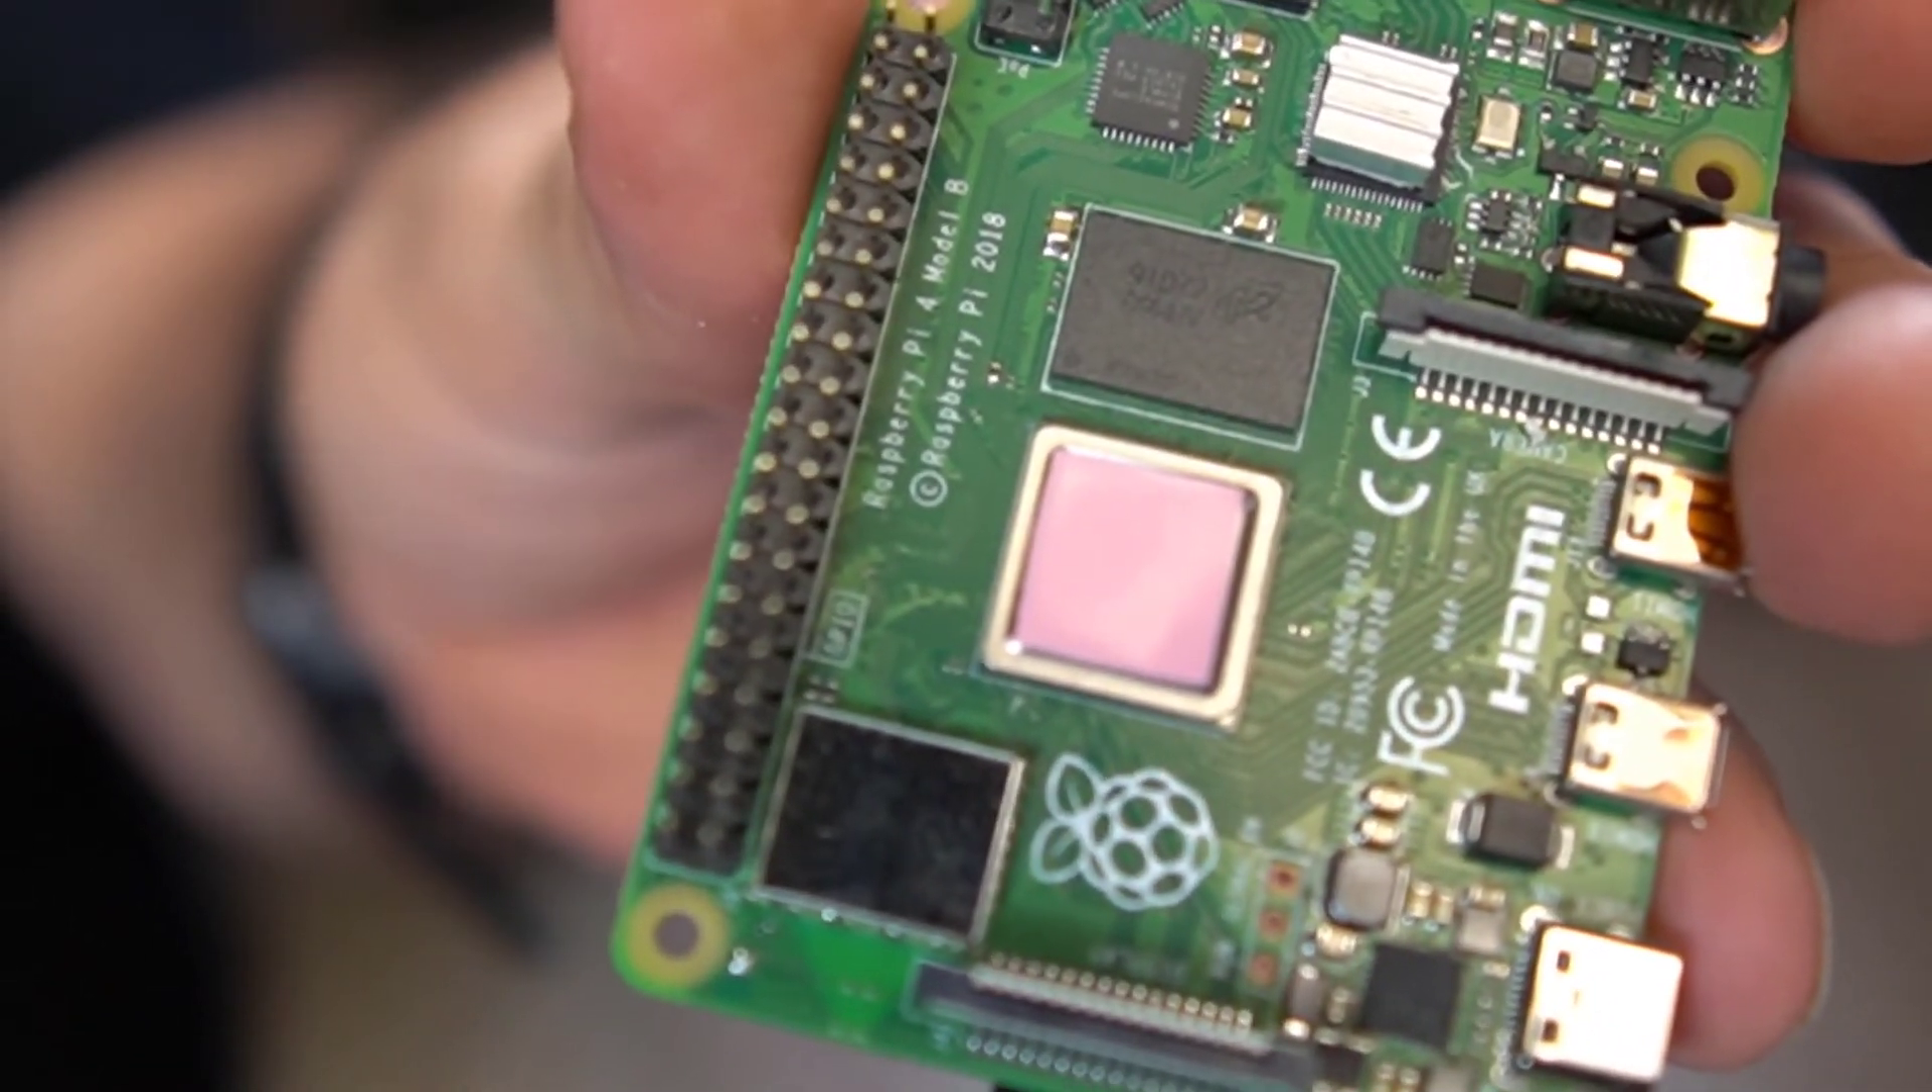I've got the little adhesive pad there on the SOC.